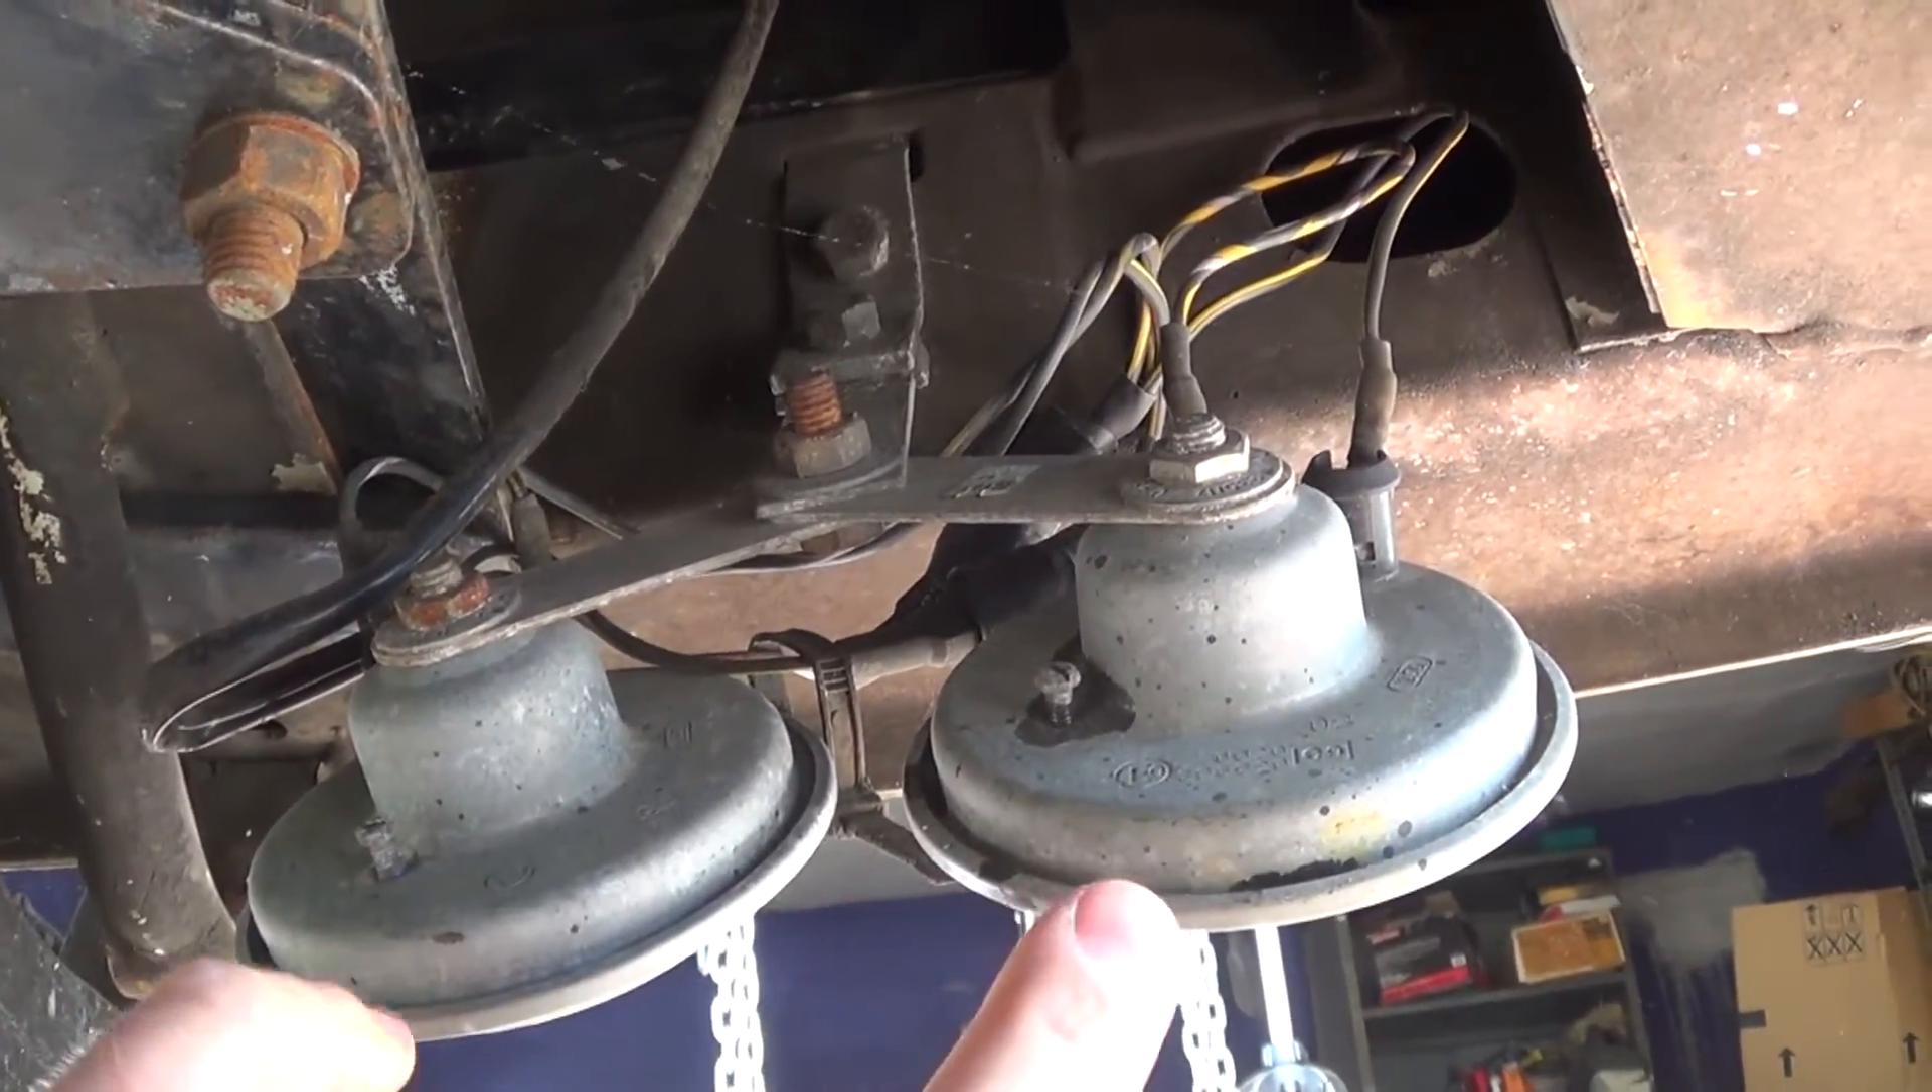Here you can see the dual tone horn hooked up to the original bracket.